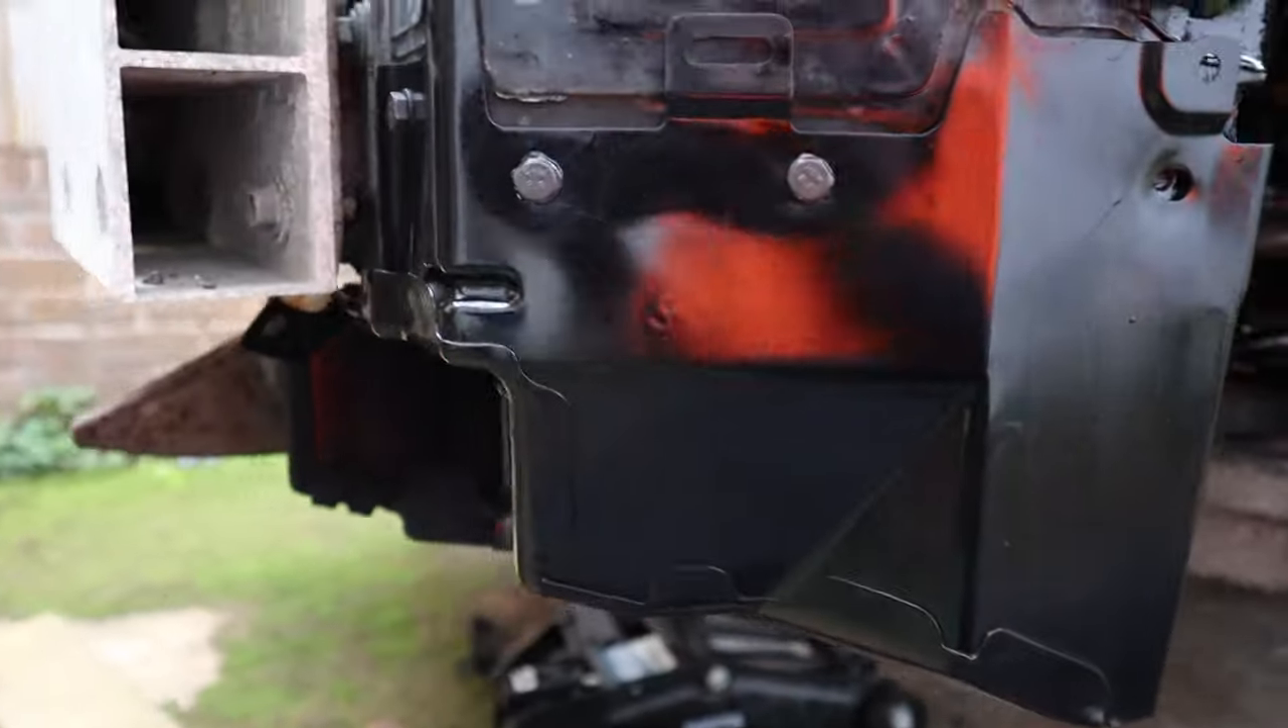So there we go, we've got the cover back on.